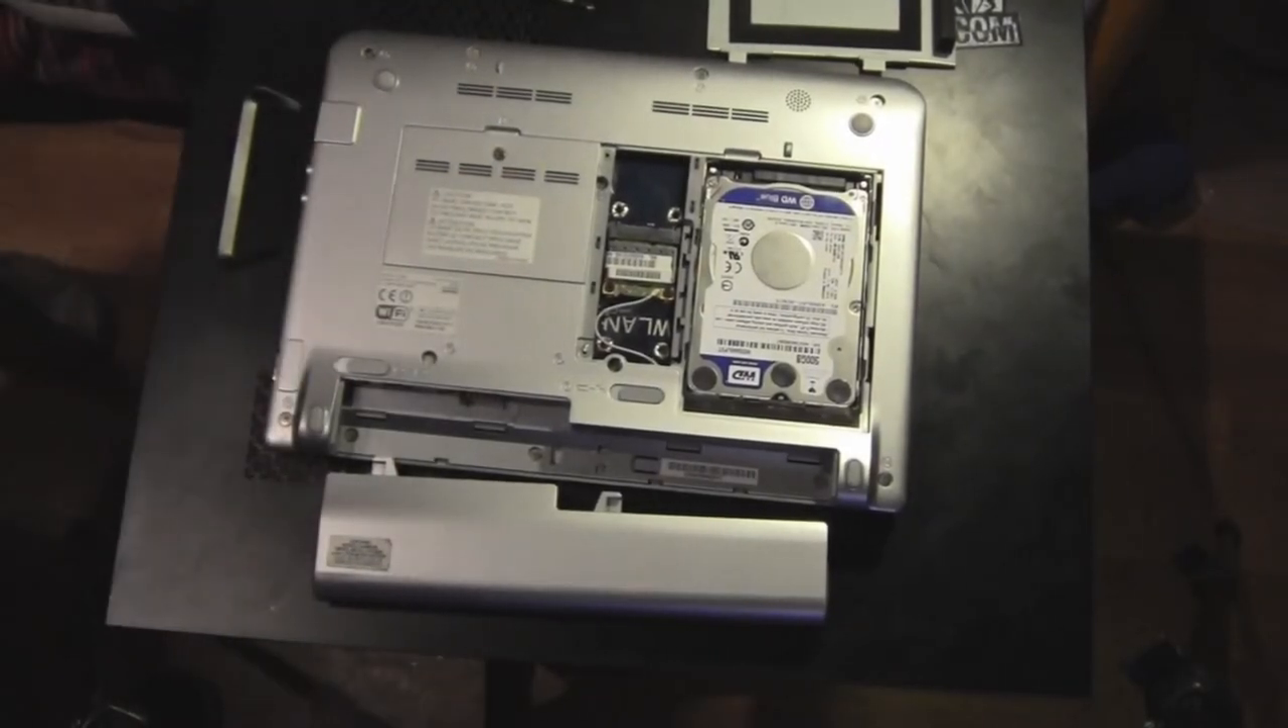Ecco qua, è stato montato l'hard disk.